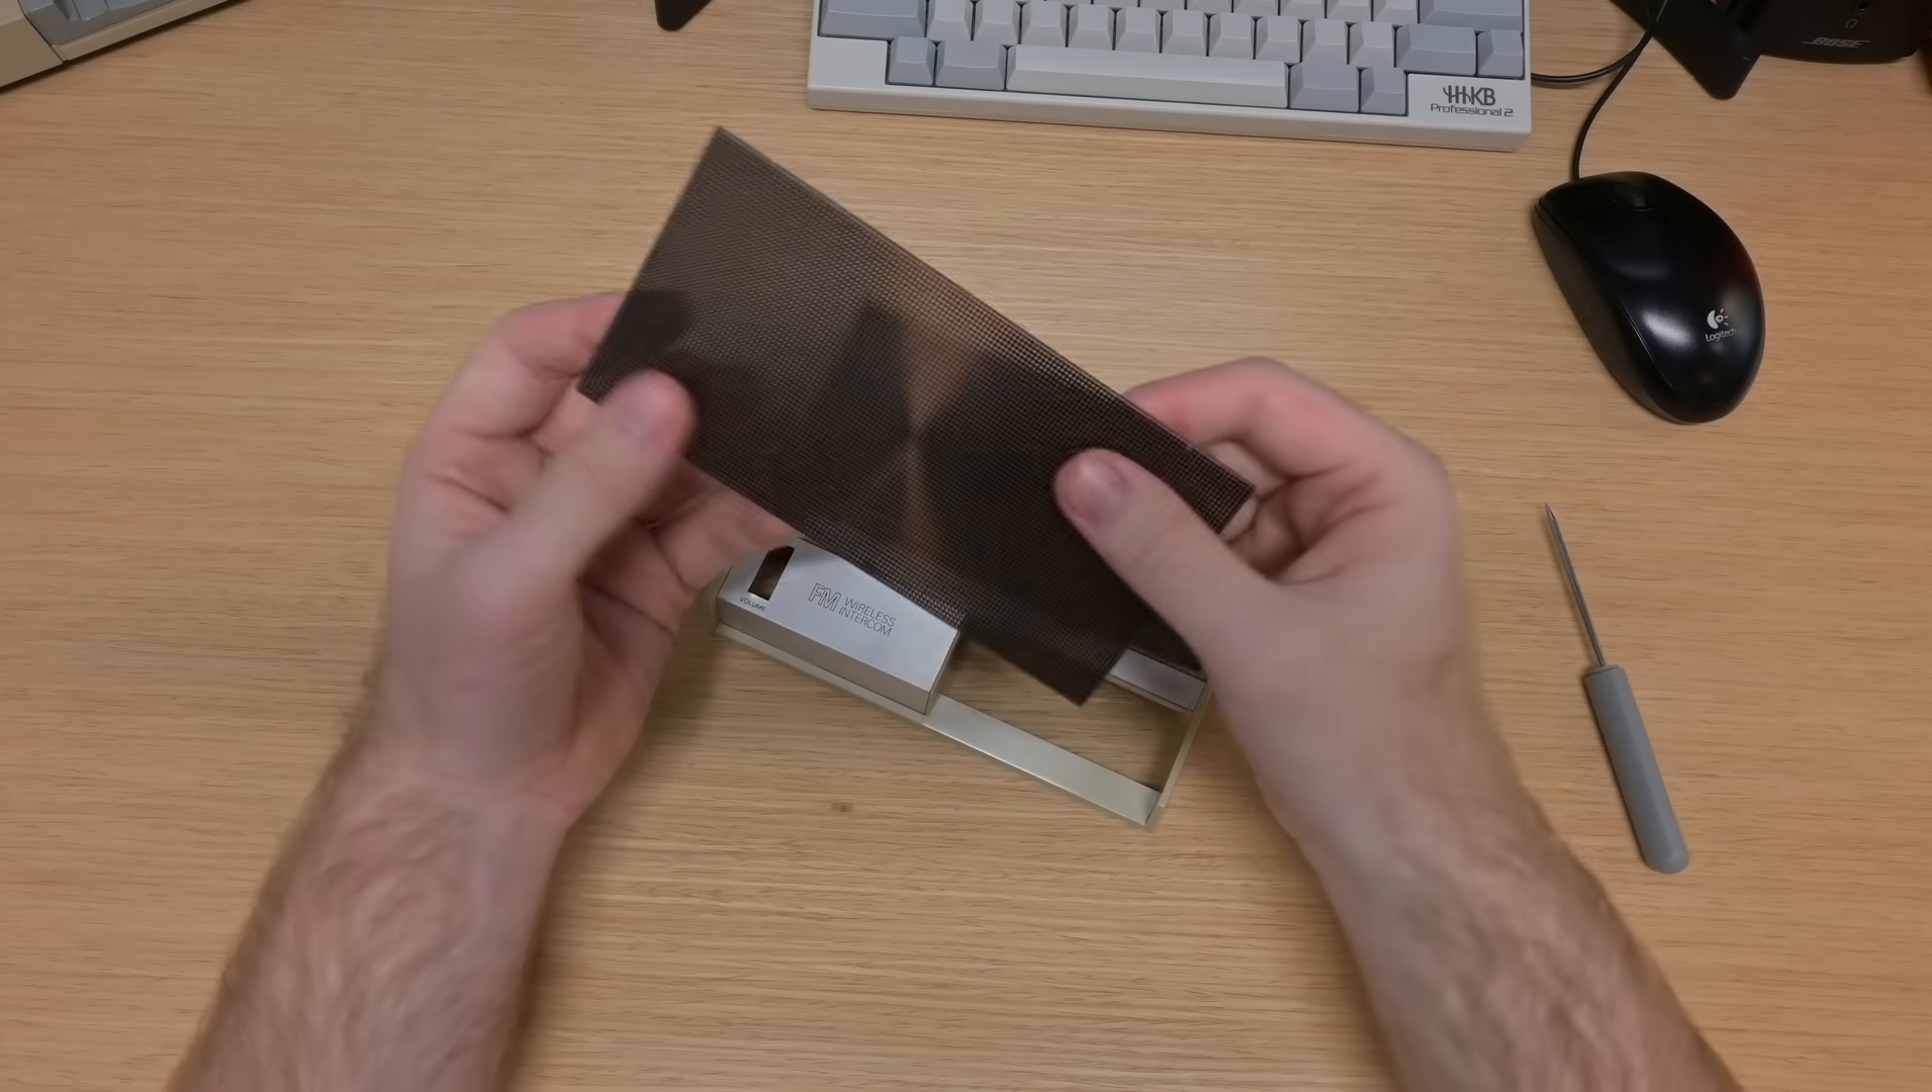Regardless, I got the metal sheet off in one piece.